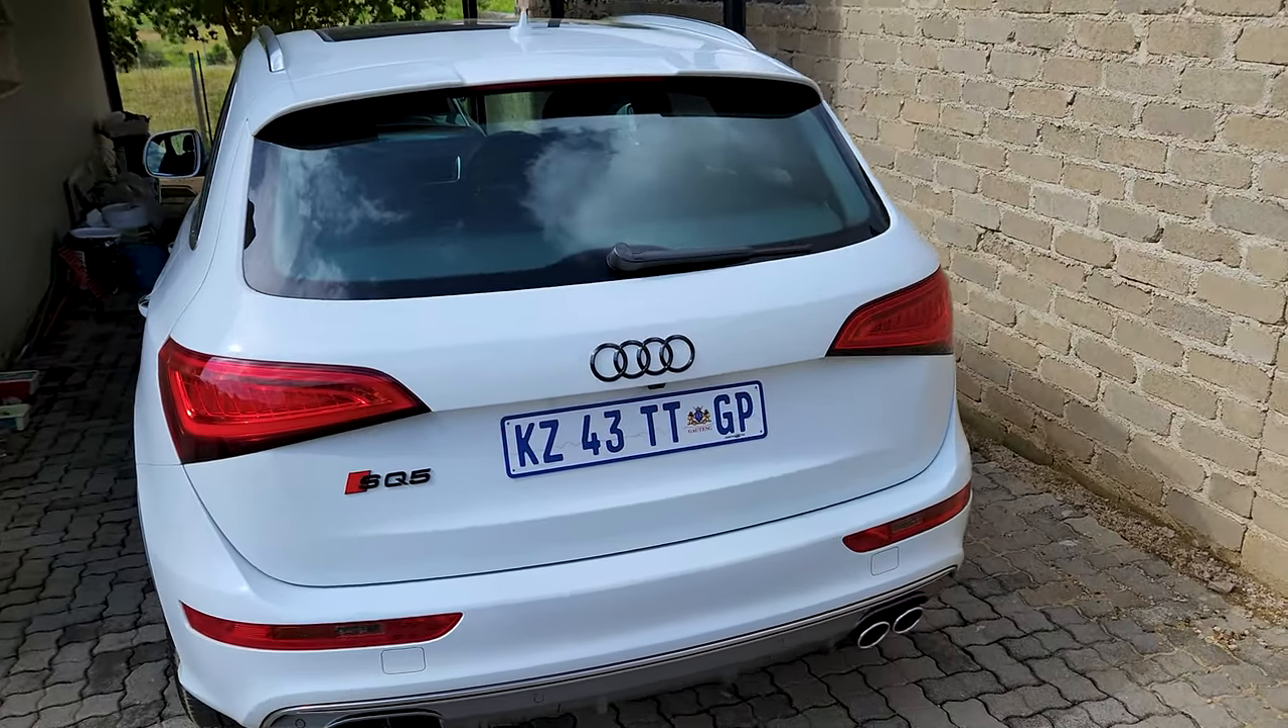And that was that, so the SQ5 badge is also on, so all the badges have now been placed on the car, got our ring there and then we have the SQ5.